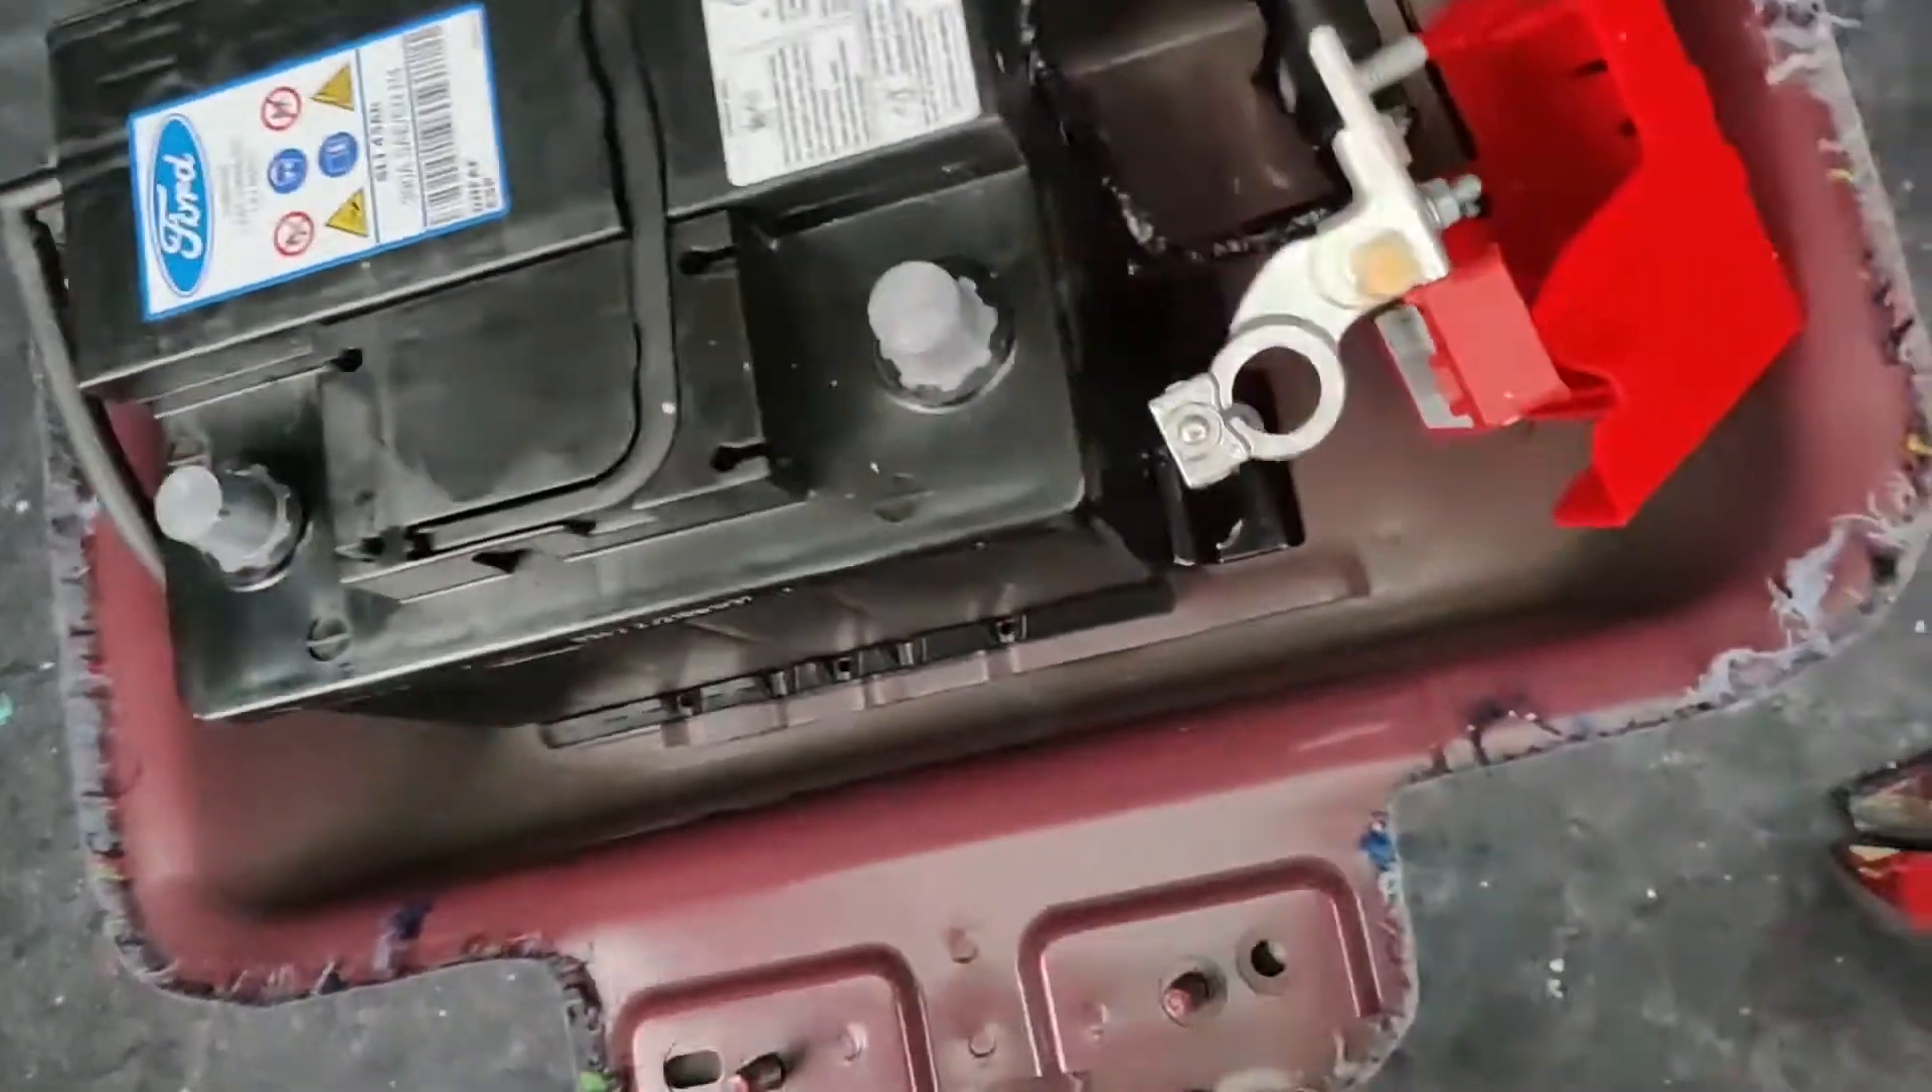So okay so we've loosened the bolts holding the battery cables down and removed them.